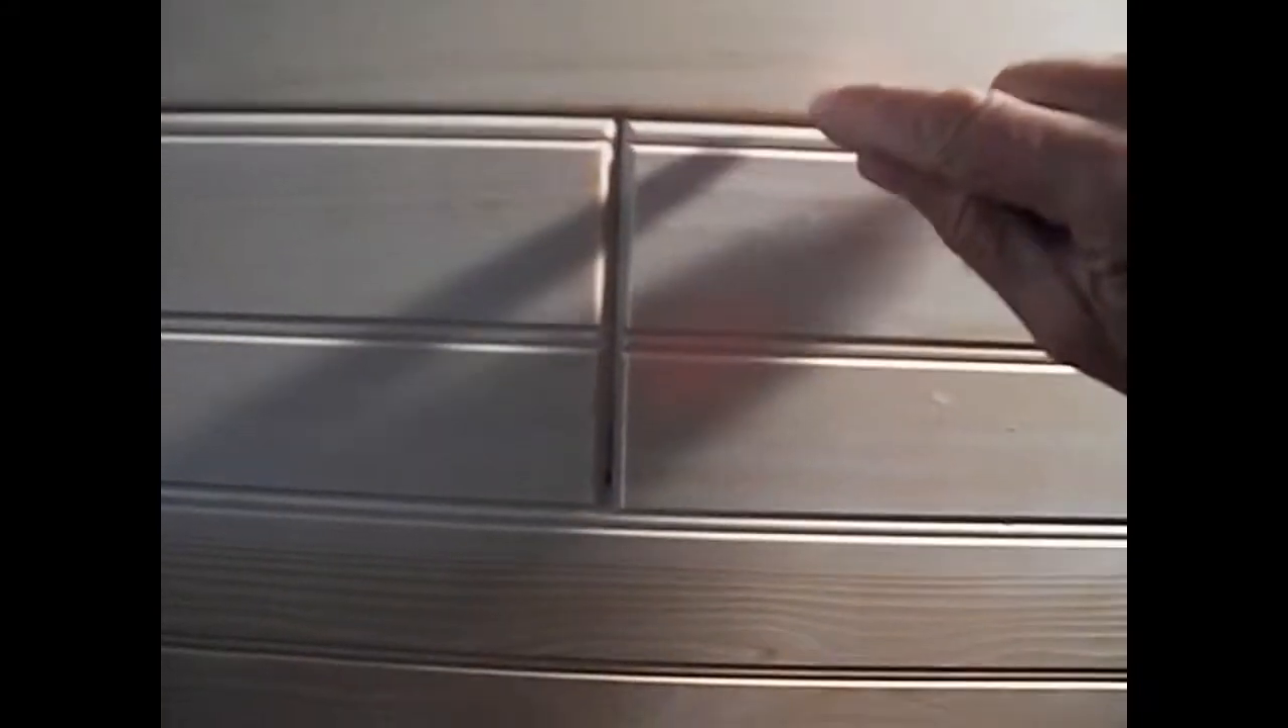We did butt joints with beveled cut uh beveled edges on the ends that matches the bevel here in the seam on the bead.